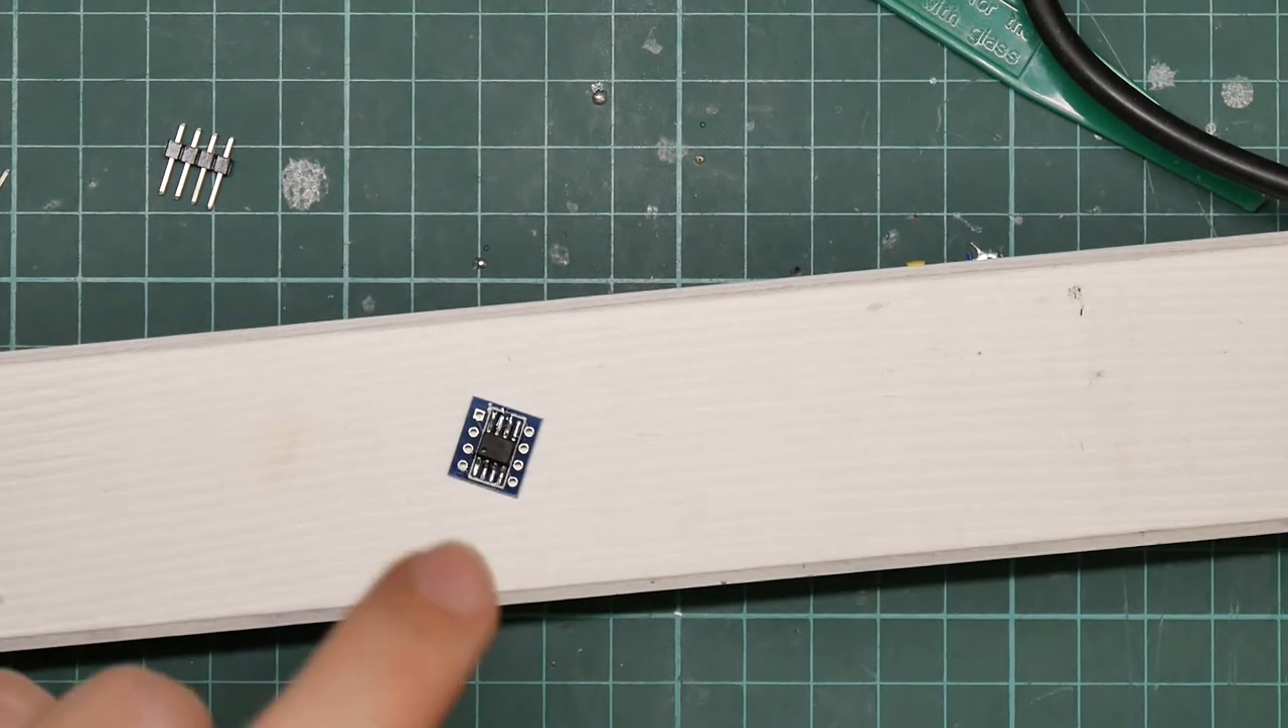So there is only one bit left to do, which is to solder the legs on and I'm just going to get a little bit of help to do that.